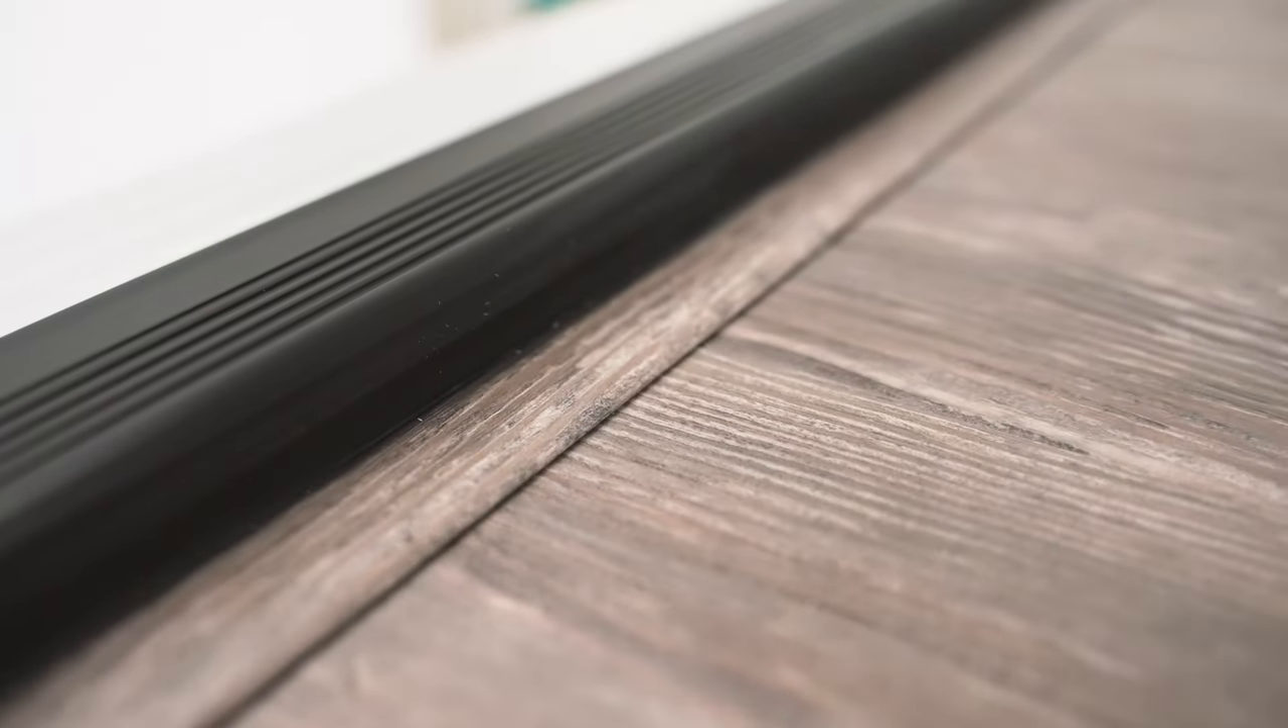Clean off the excess adhesive, and just like that, the installation of the low-profile end cap is complete.